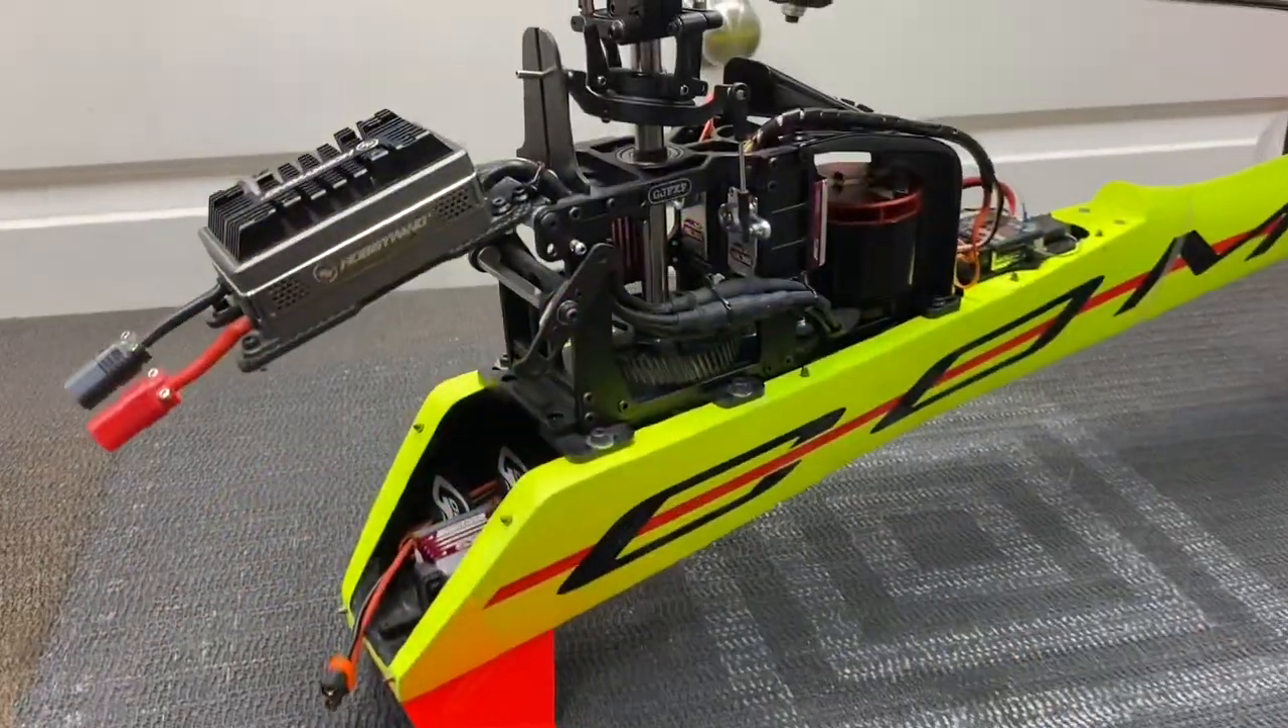So we got the canopy pulled off.